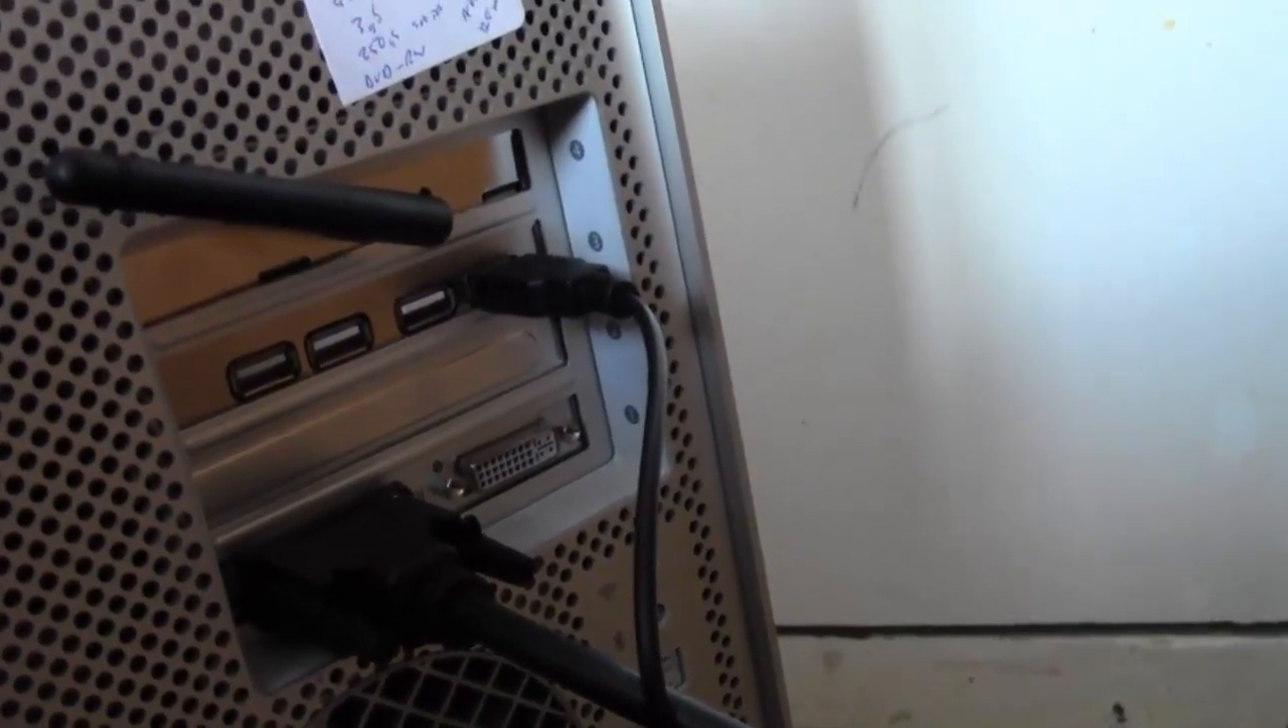As you can see I've put the antenna on the back.